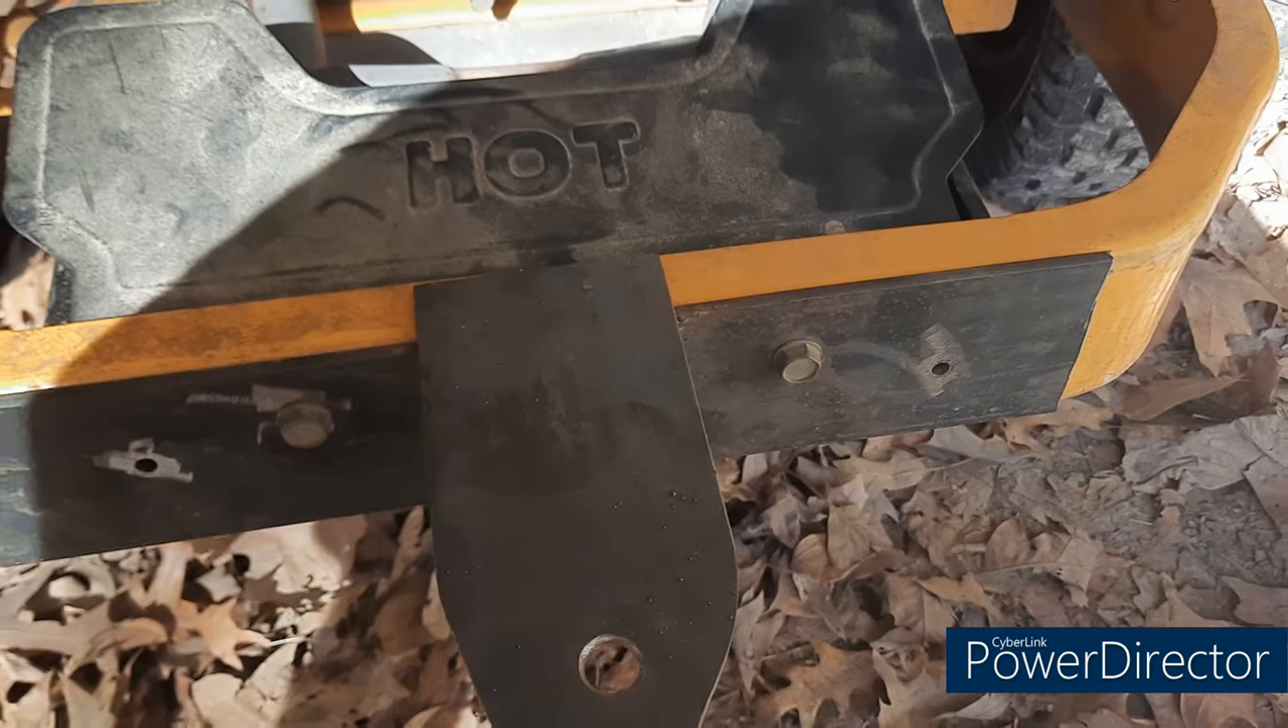All right so i got the template cut got the holes put in and i got it bolted up.